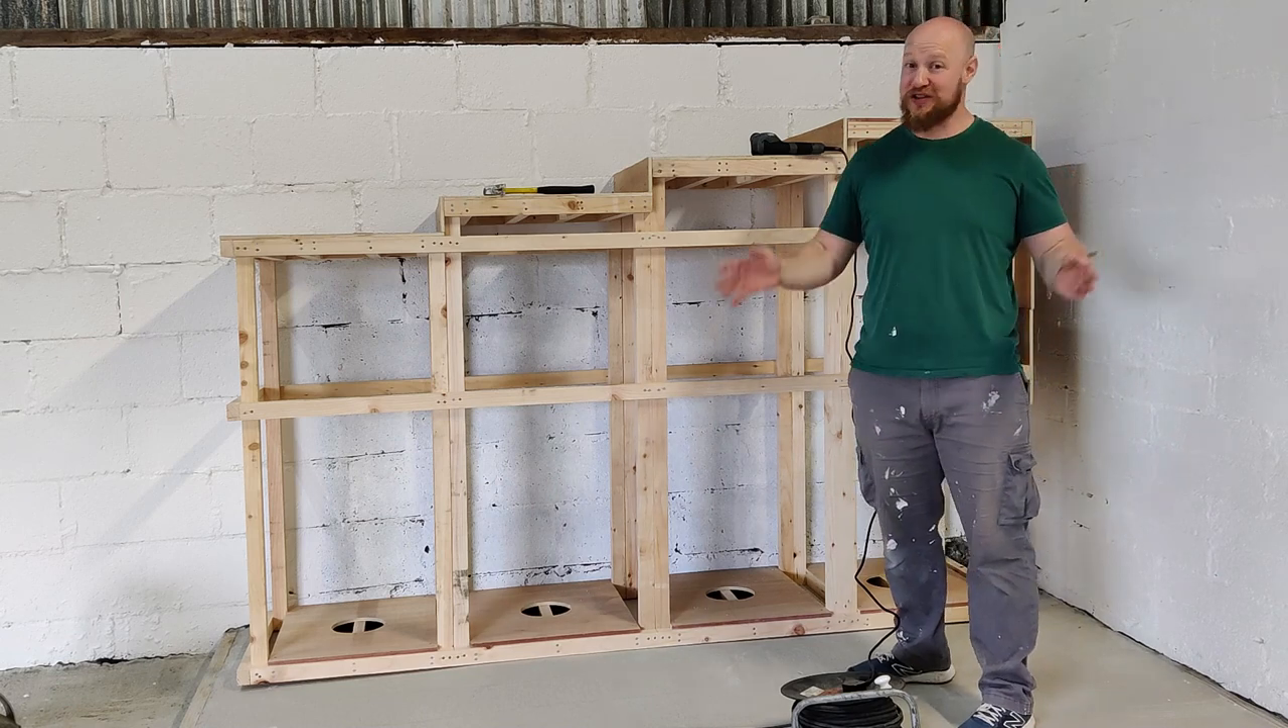The platform is in place, this is where it's going to live, it's not going to be moving around.